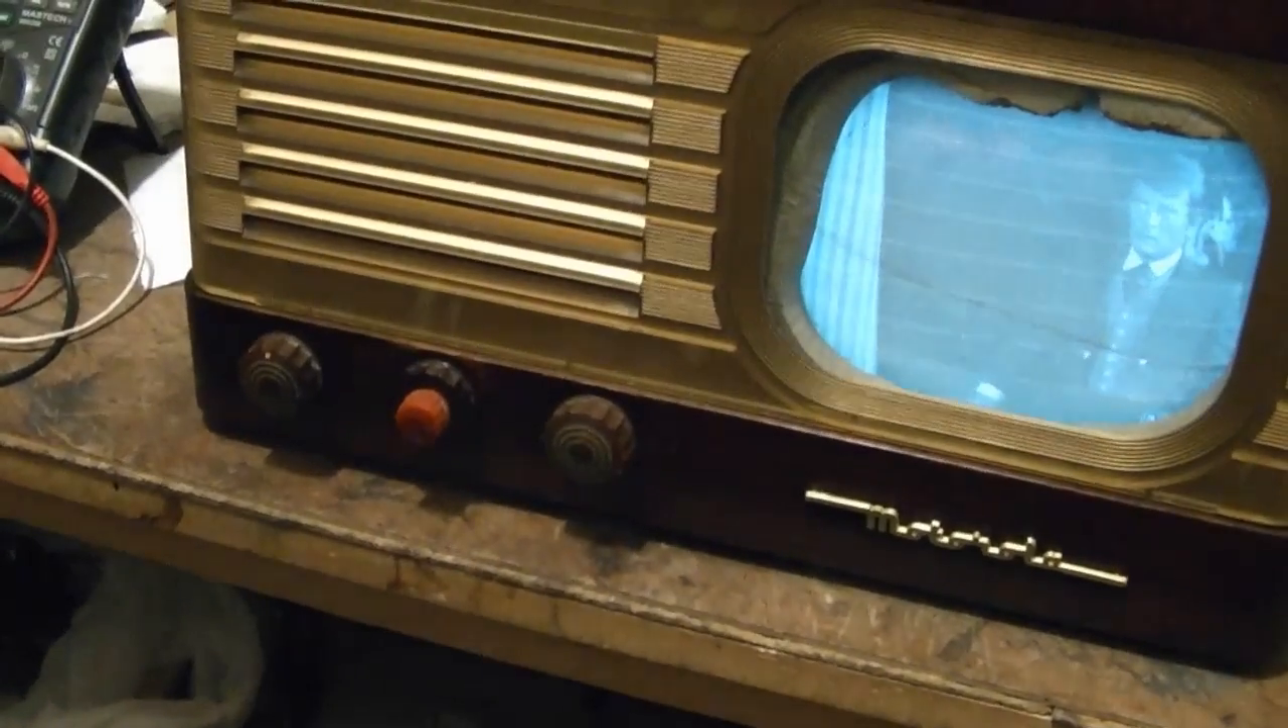And I dug up some knobs and I slid the chassis back in.